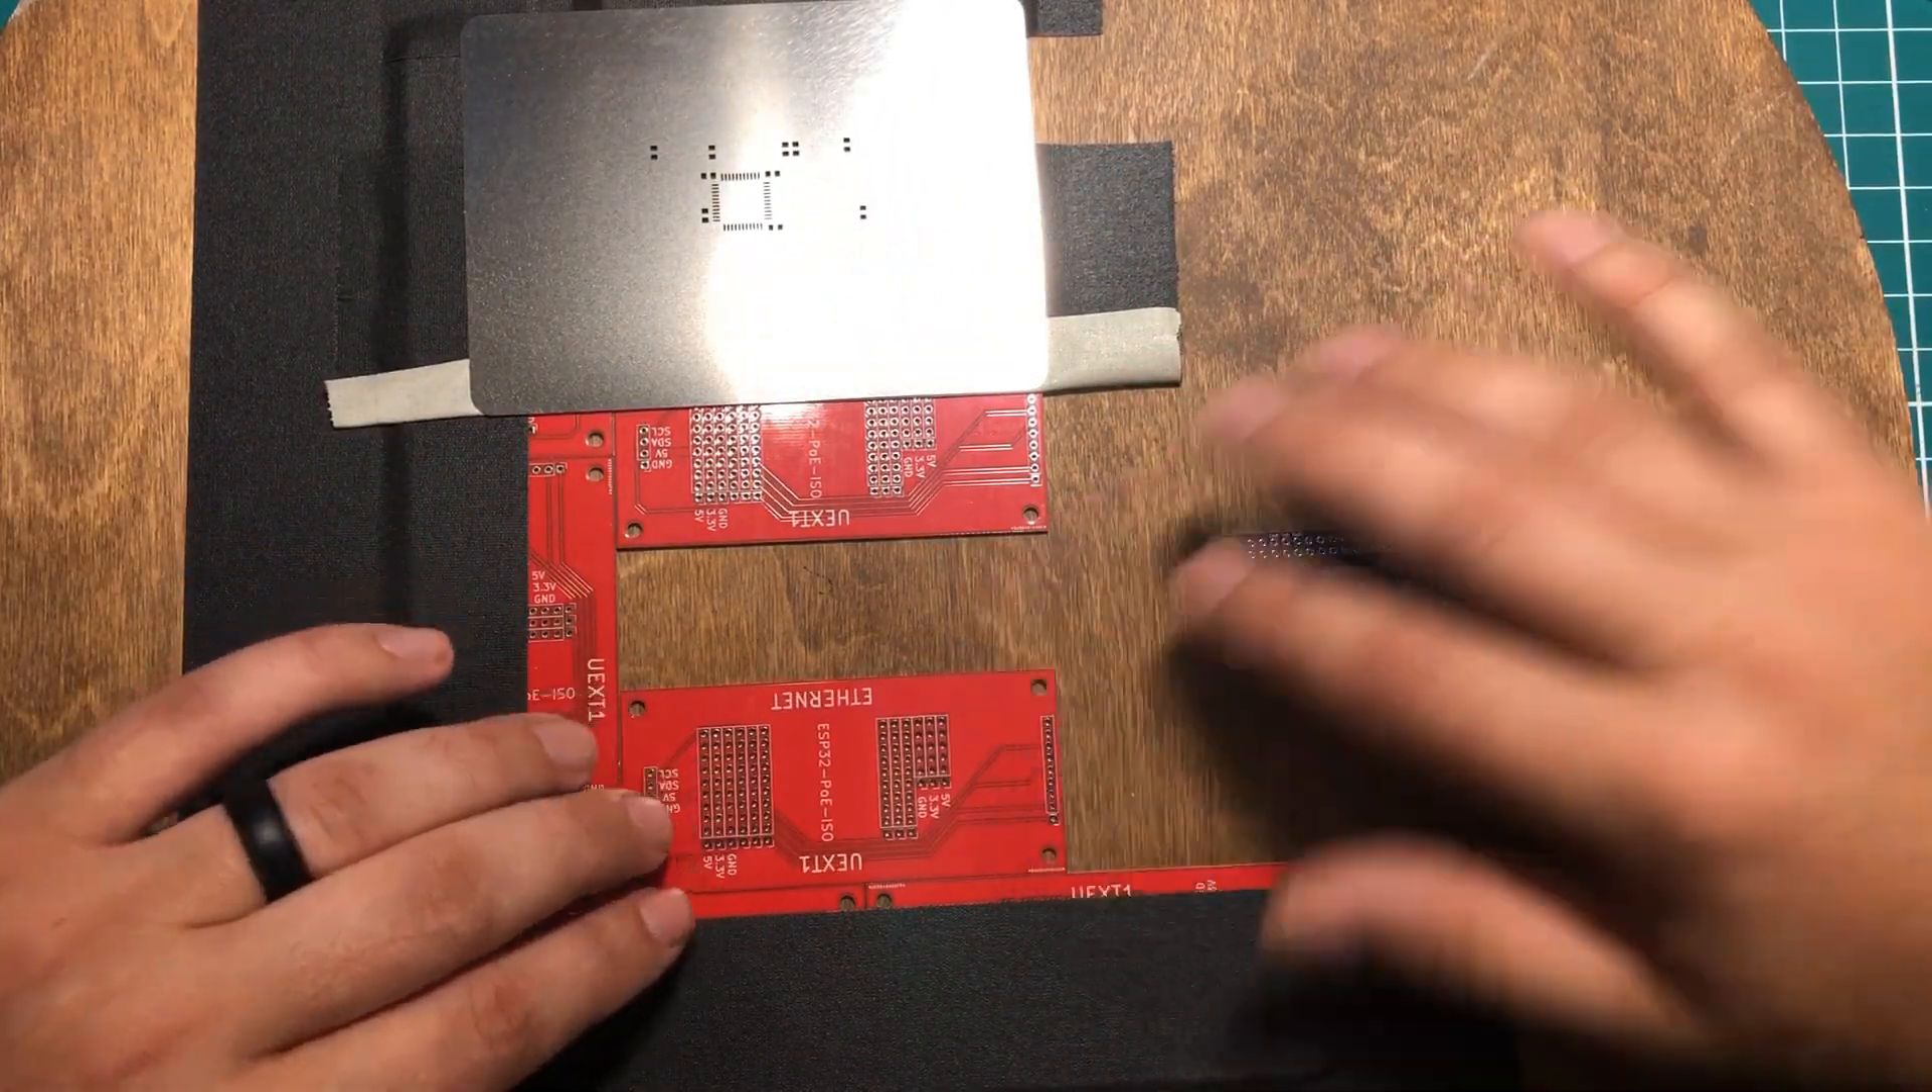So the first thing I've done is I have taken a scrap of wood here and I have taped down some old PCBs to form a little form for putting in my board.